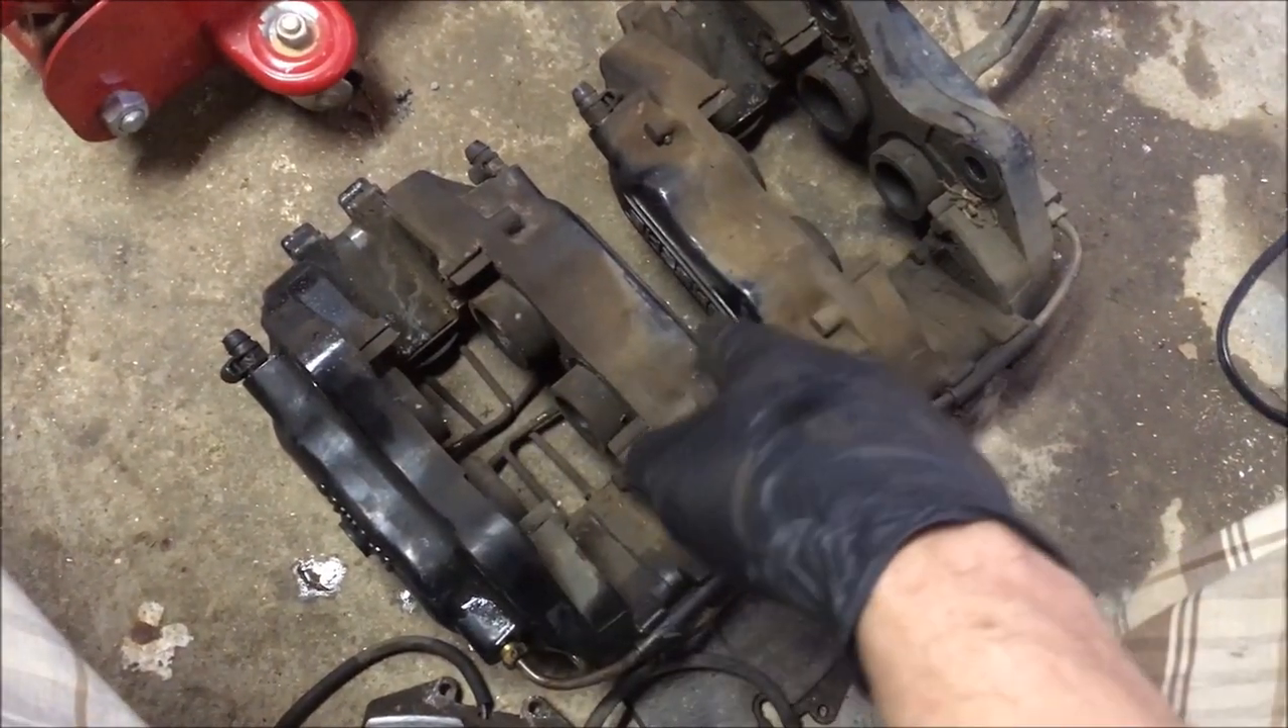Alright, I have the front calipers off now and while I'm waiting for the rebuild kit to come in tonight, I'll go ahead and remove all these pistons and get these calipers cleaned up.